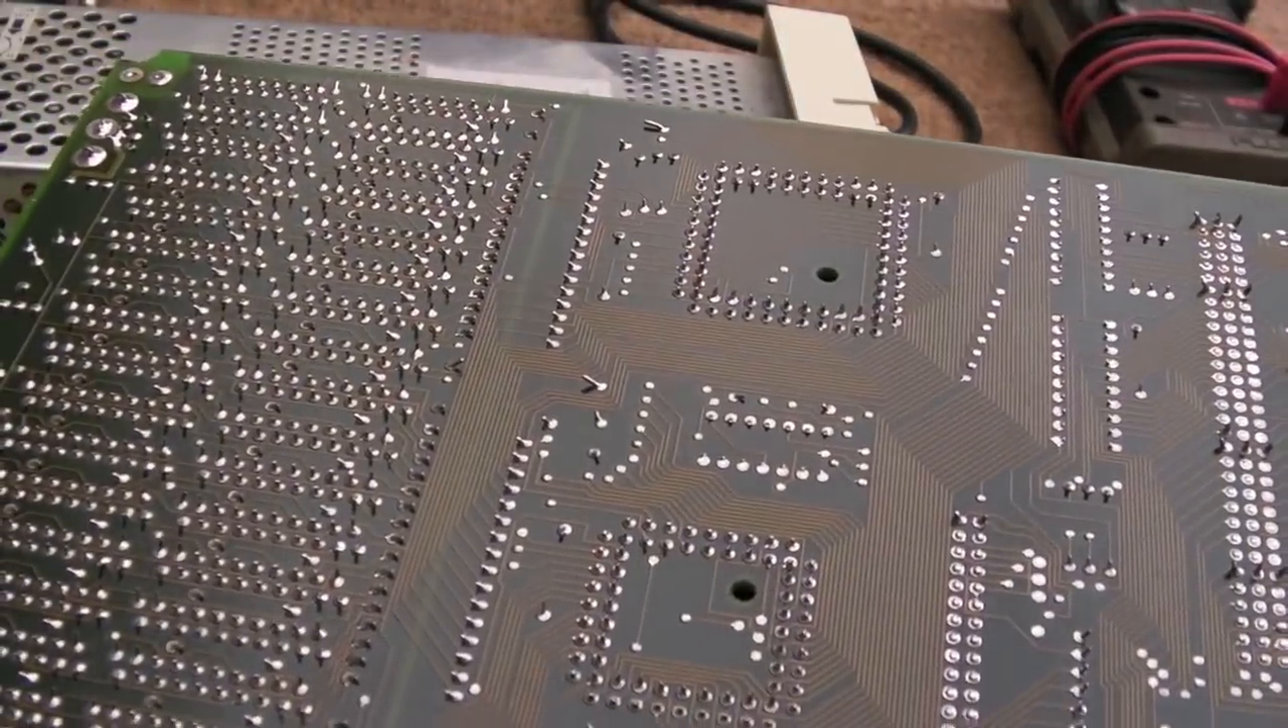So i've got the board out.